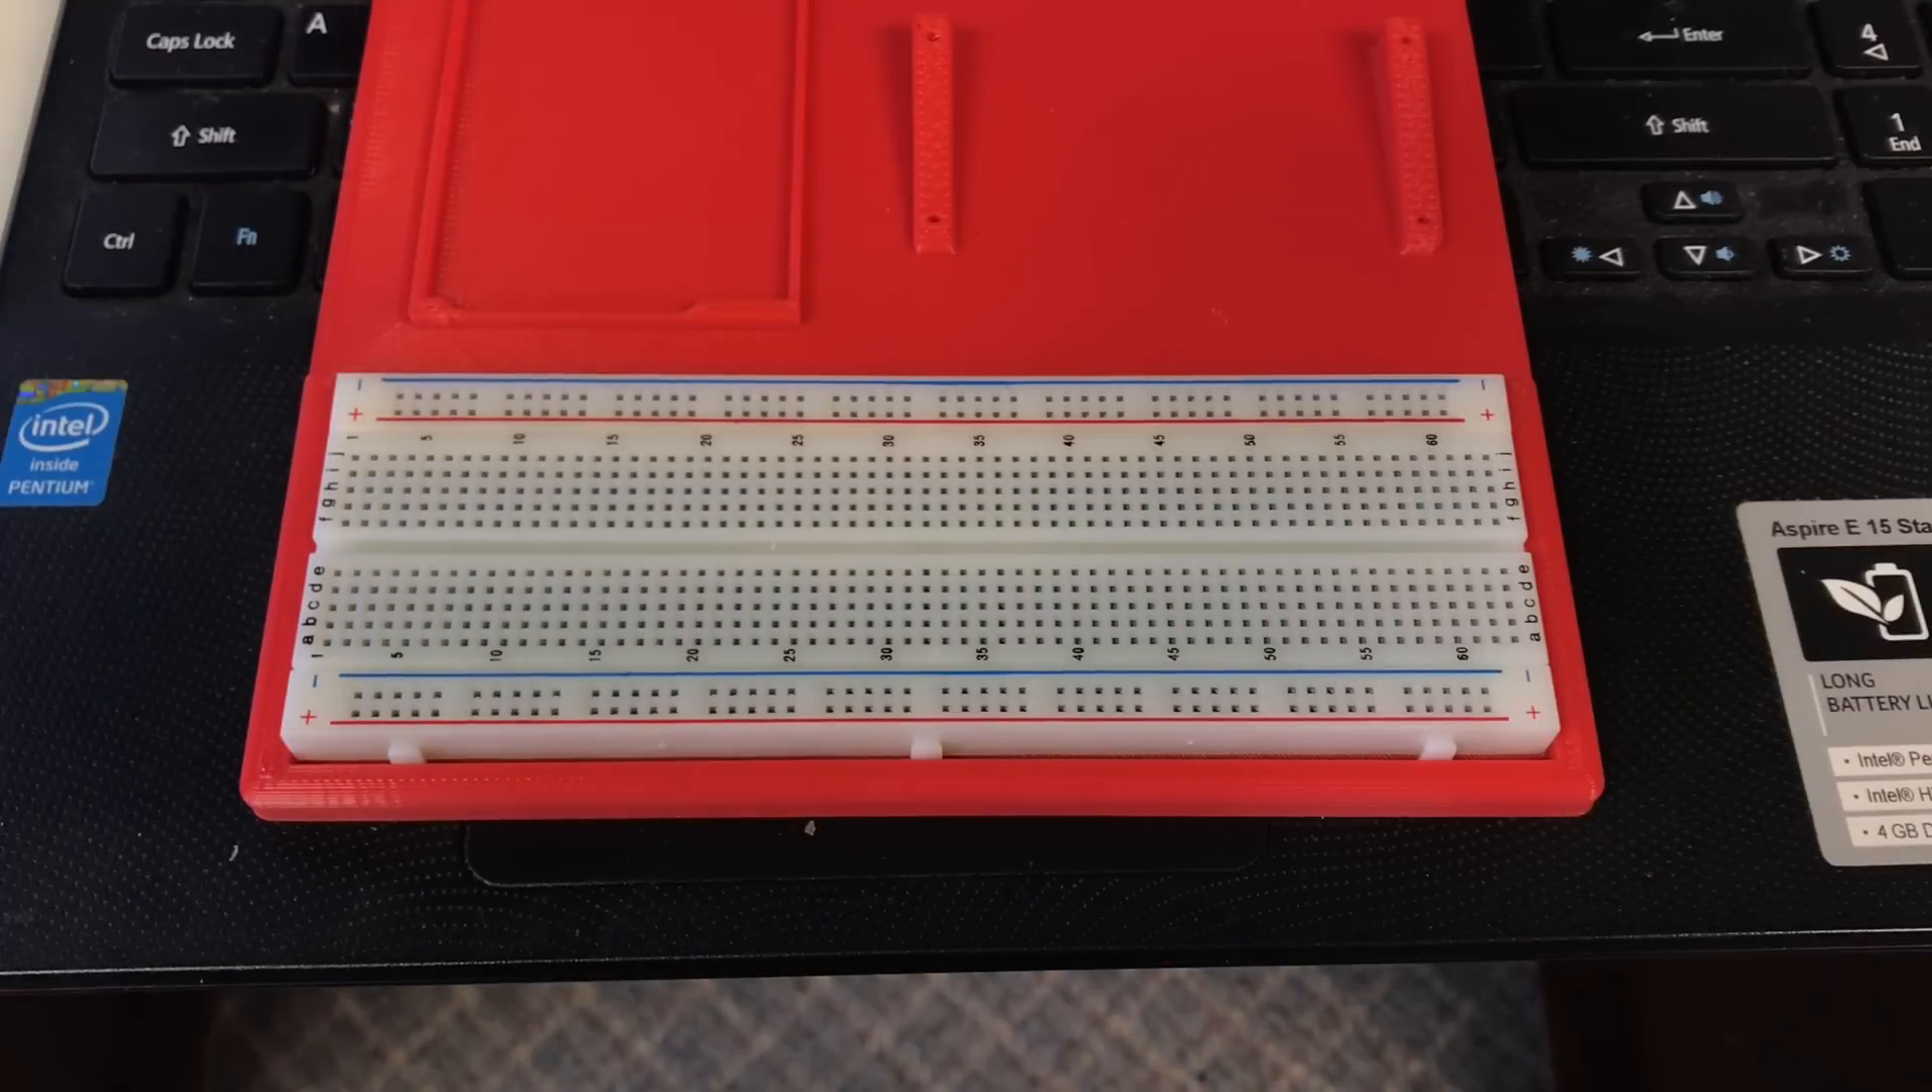And here's the breadboard I'm going to use. It fits in nicely.